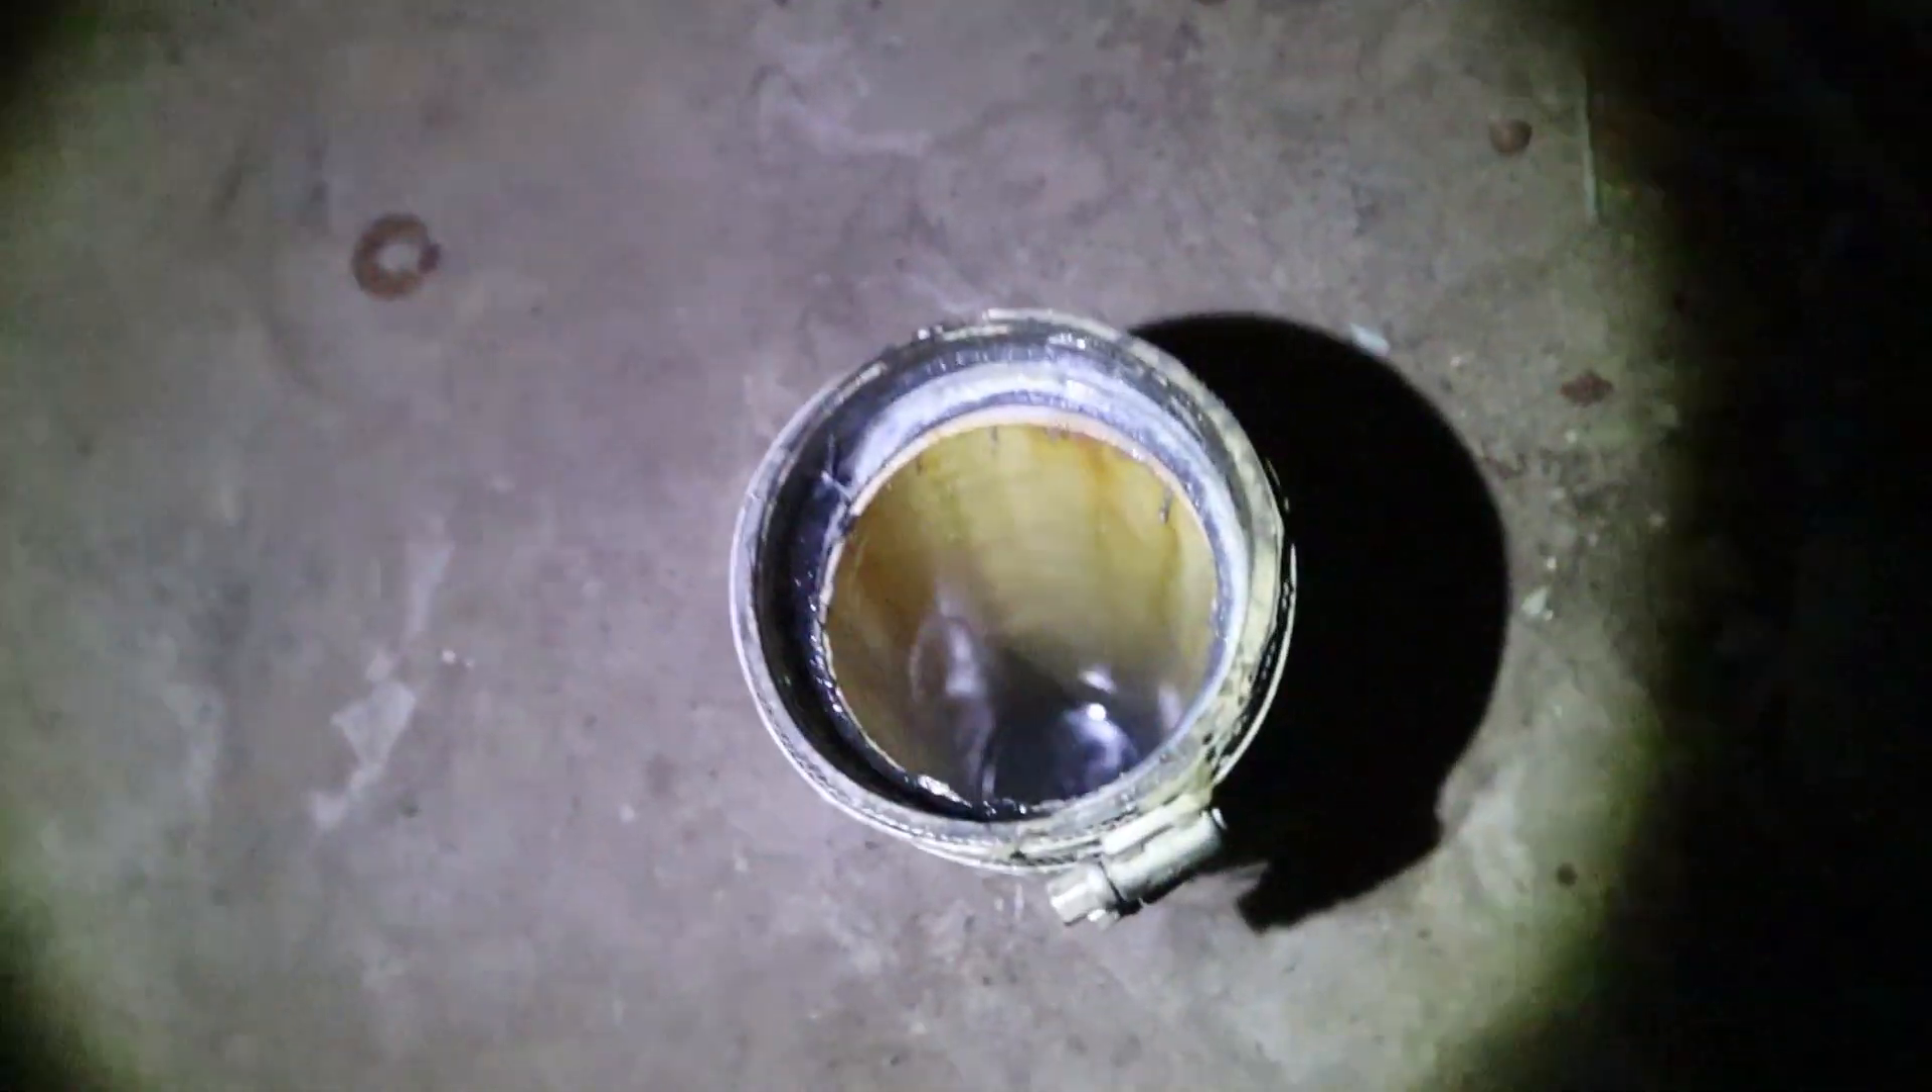Now that I got that pipe off, there's the drain.